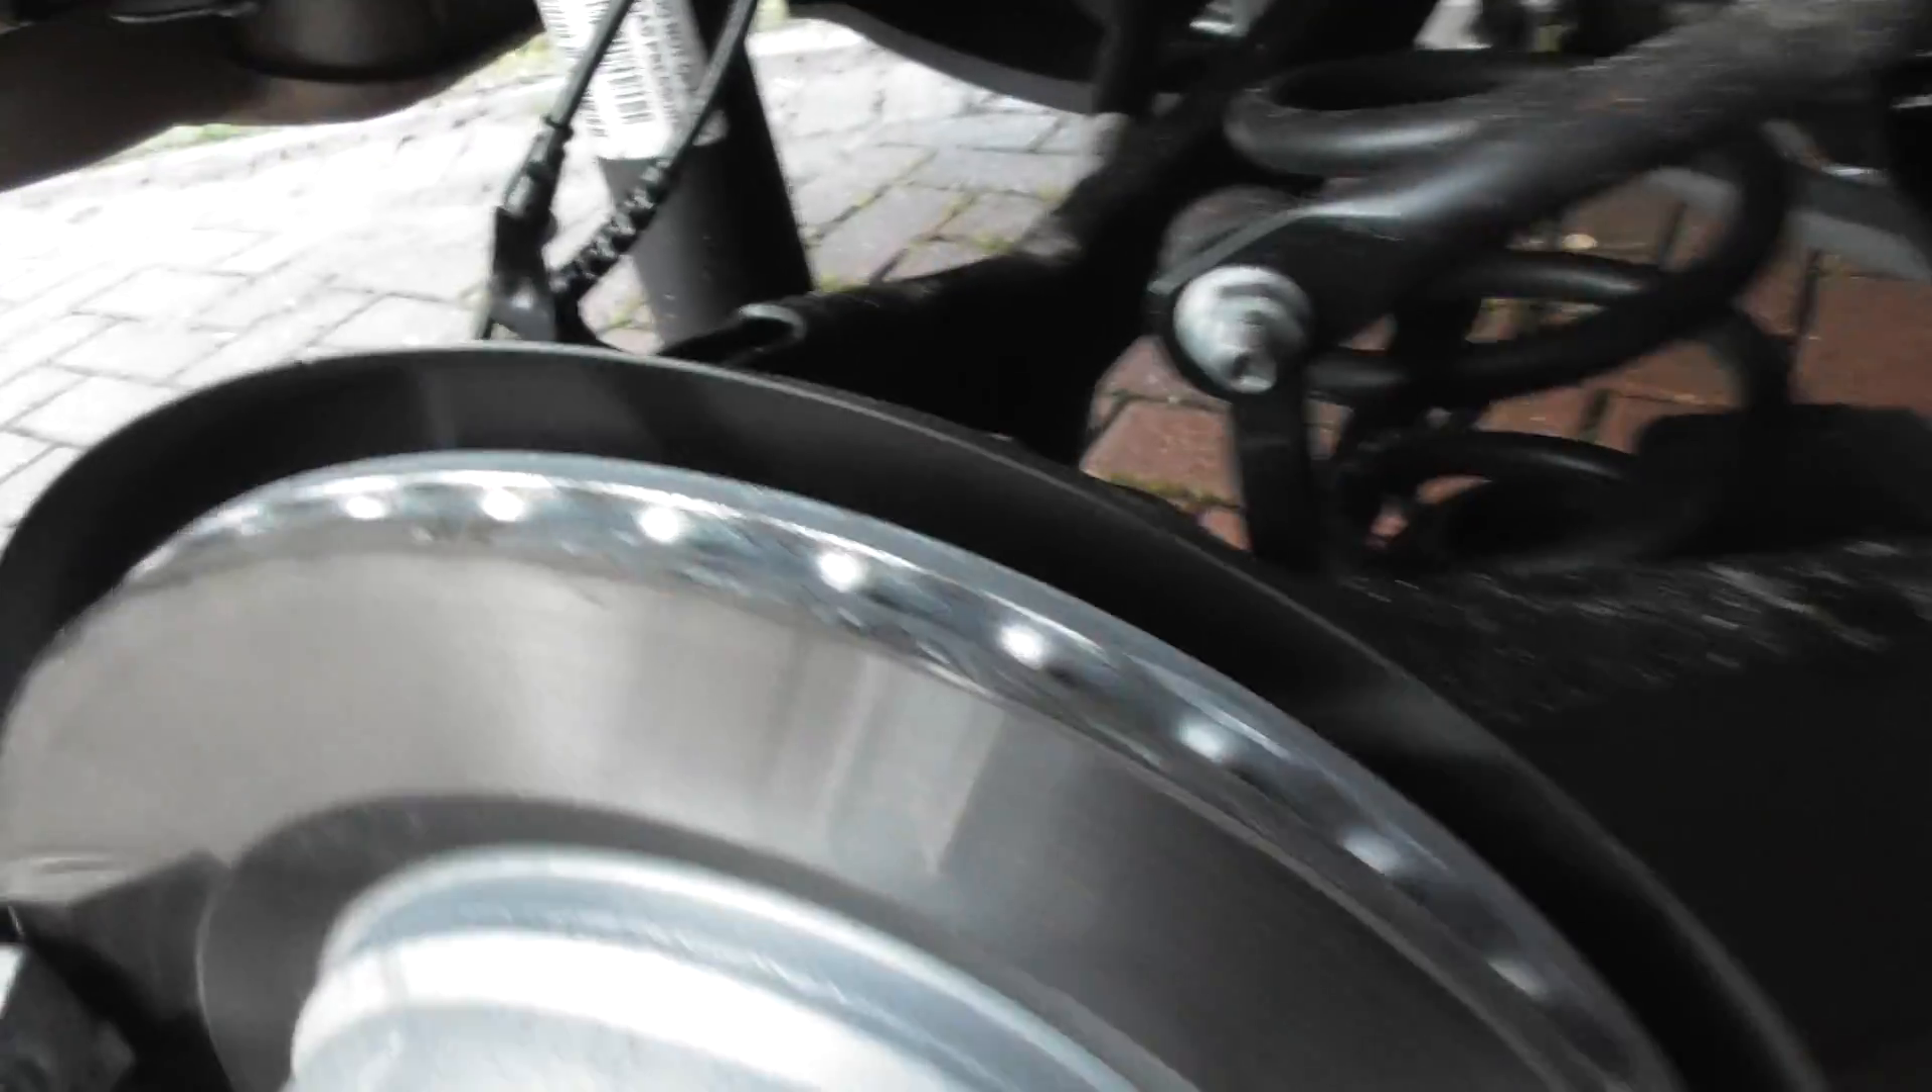So I've obviously got the wheel off.